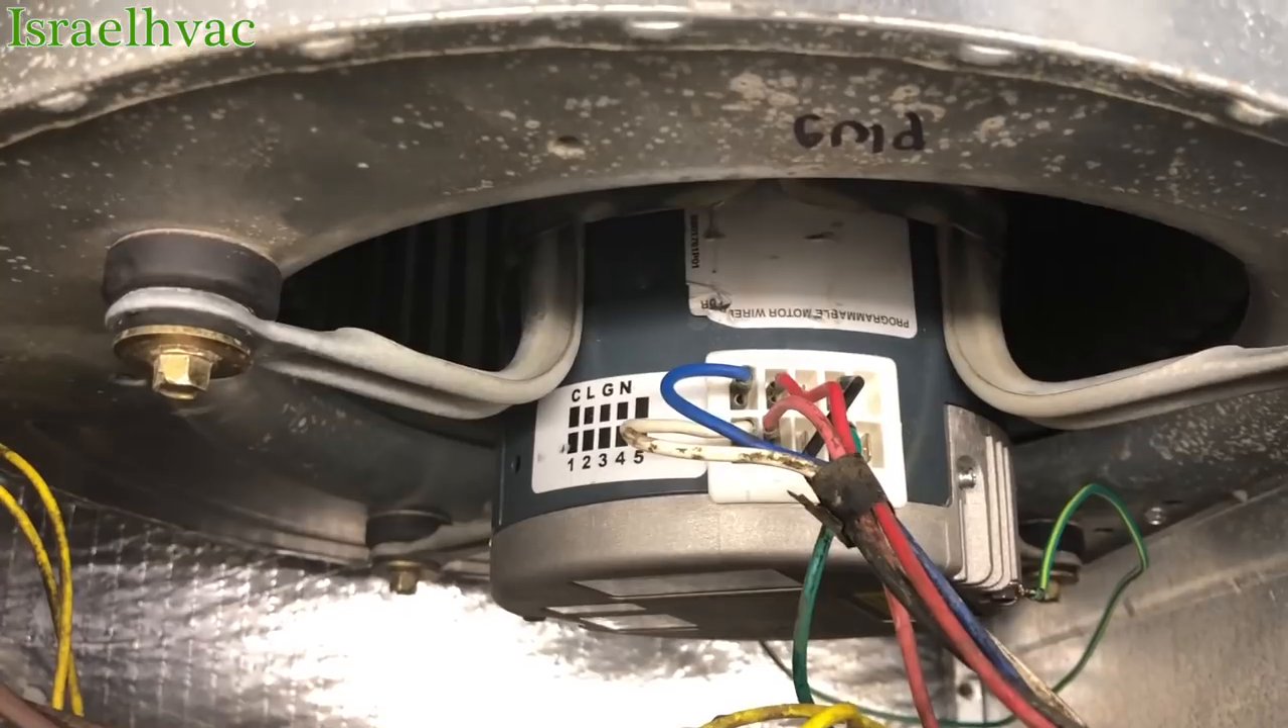We have our new X13 motor installed.